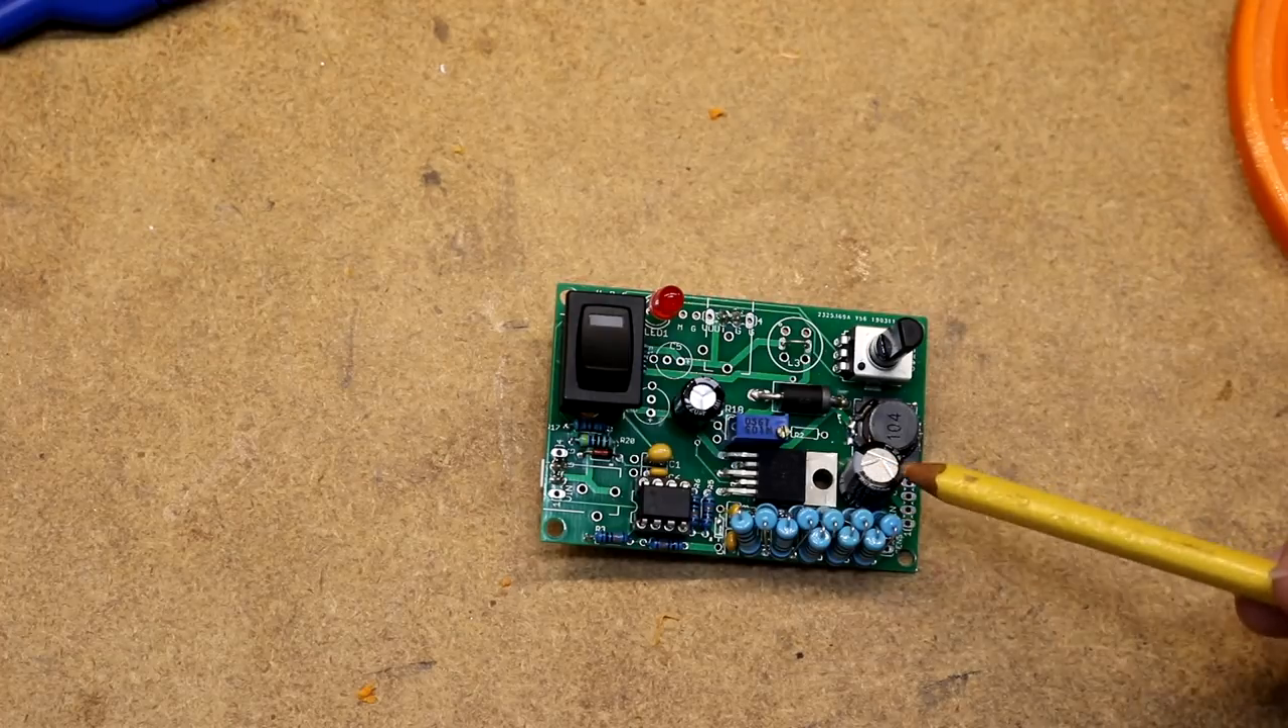I put the capacitor too close to the resistors, kind of tight there.